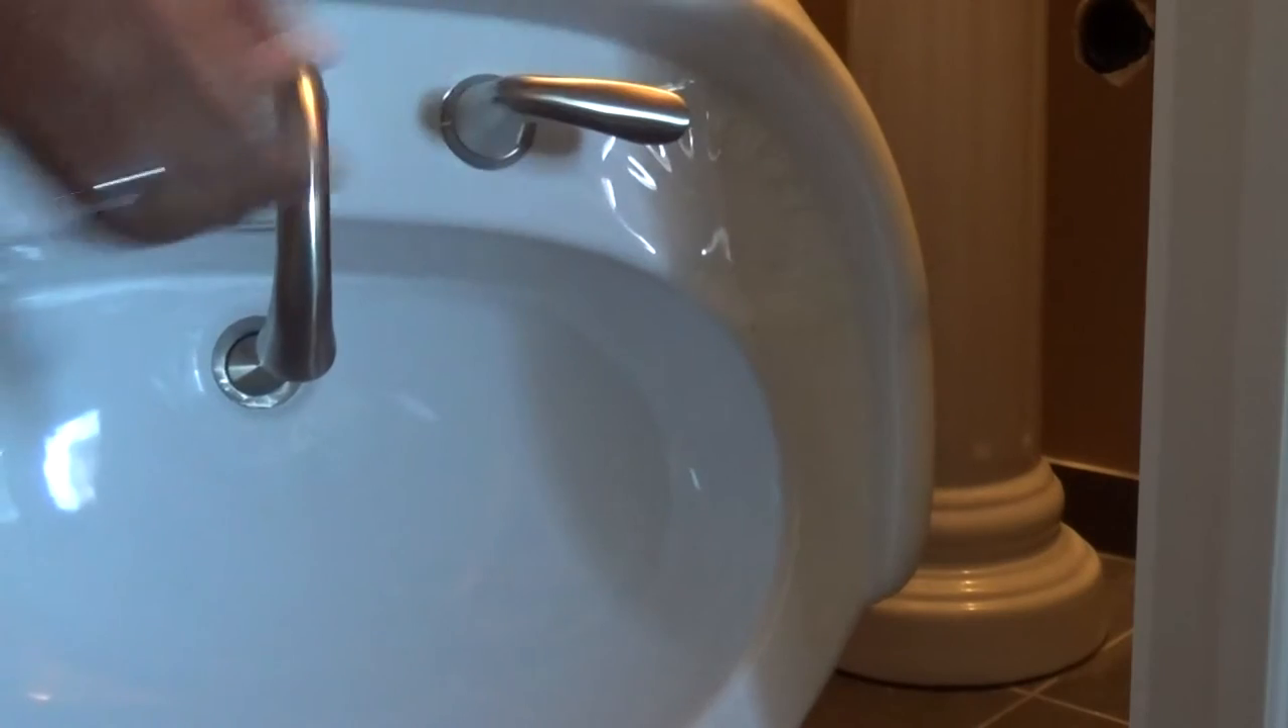So as you can see I've already gone ahead and installed the faucets.